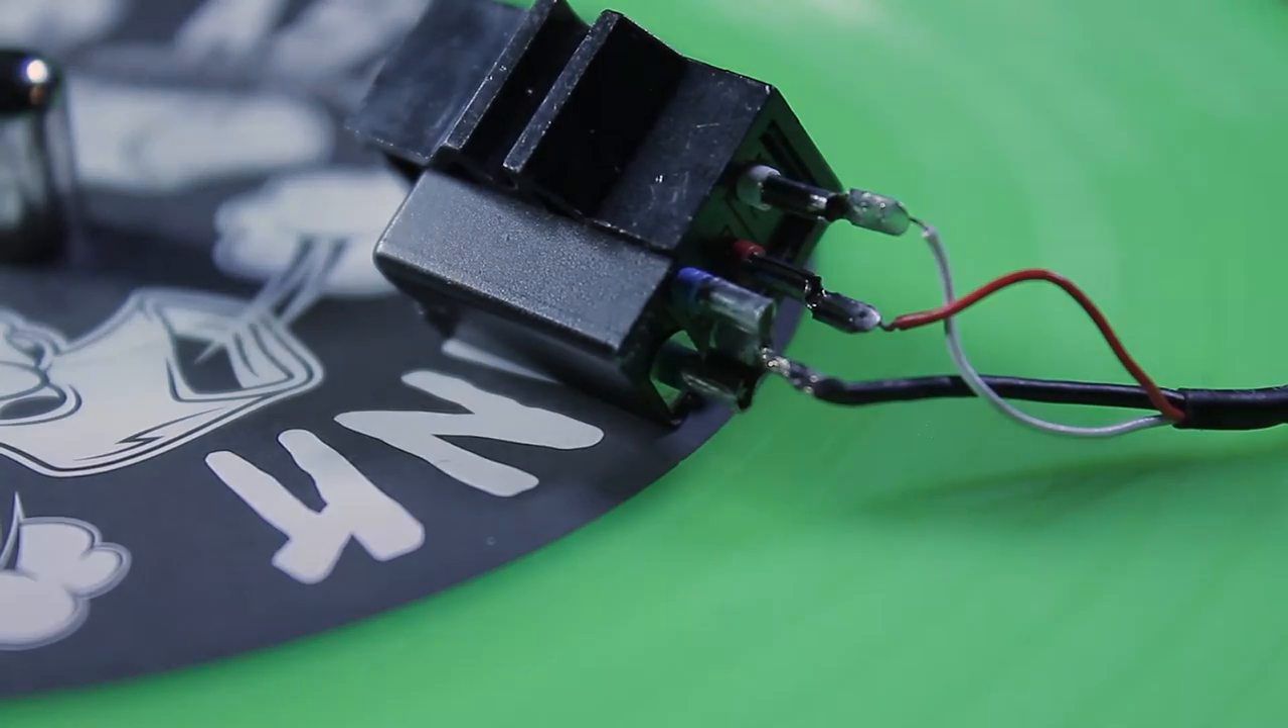Again, we got white, red, and then both blacks on those bottom terminals.